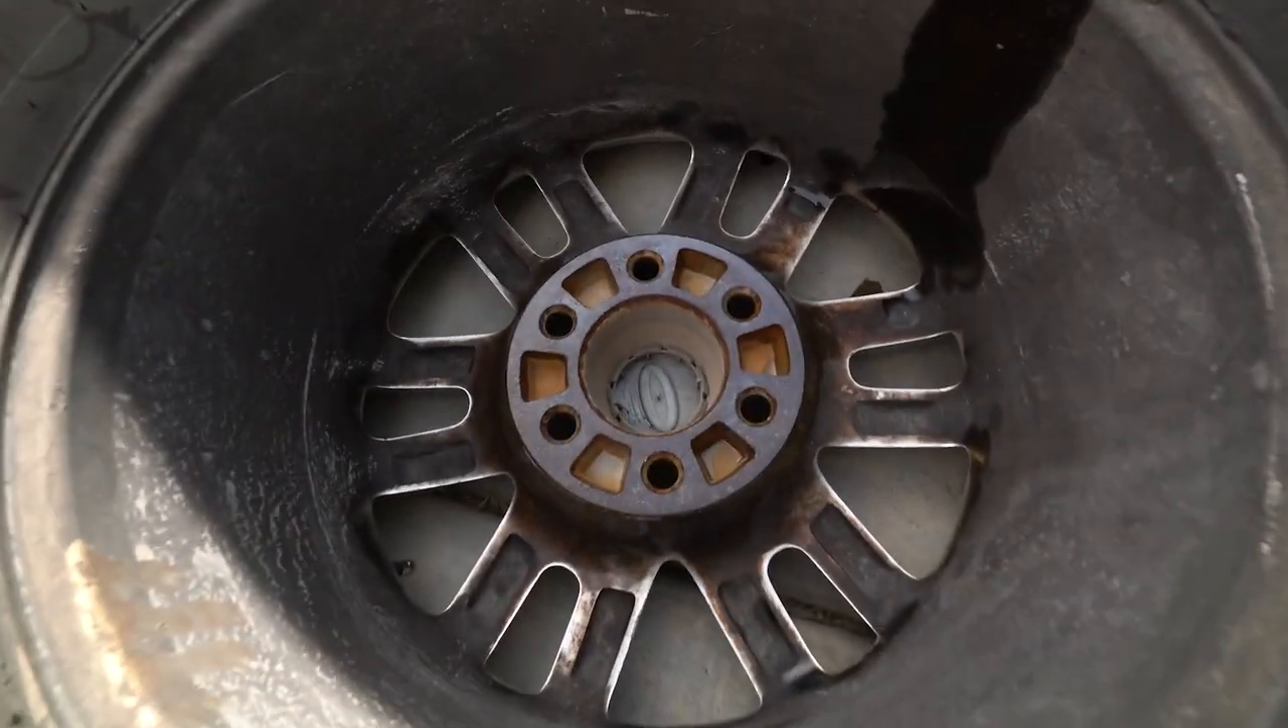Okay so I finally got that wheel off.